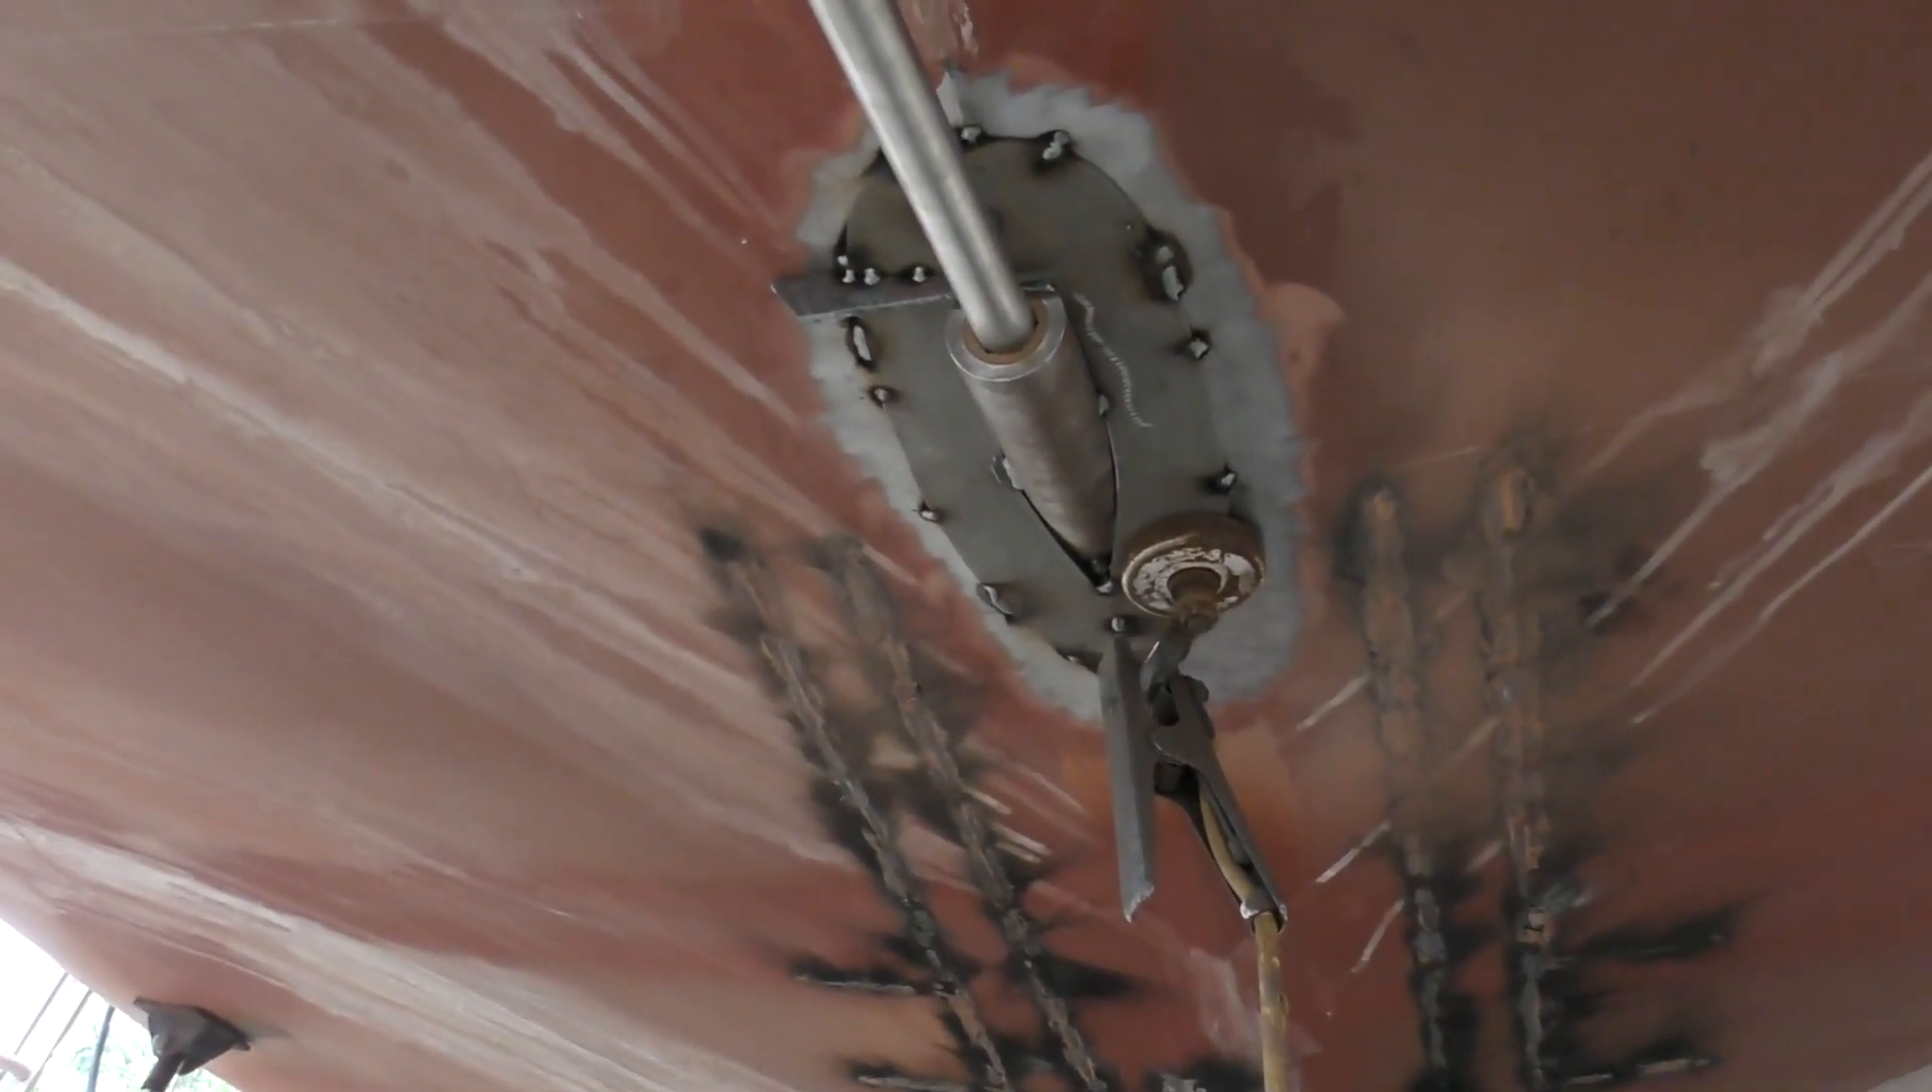There's the filler plates just tacked on and a few large tacks holding the tube in place.